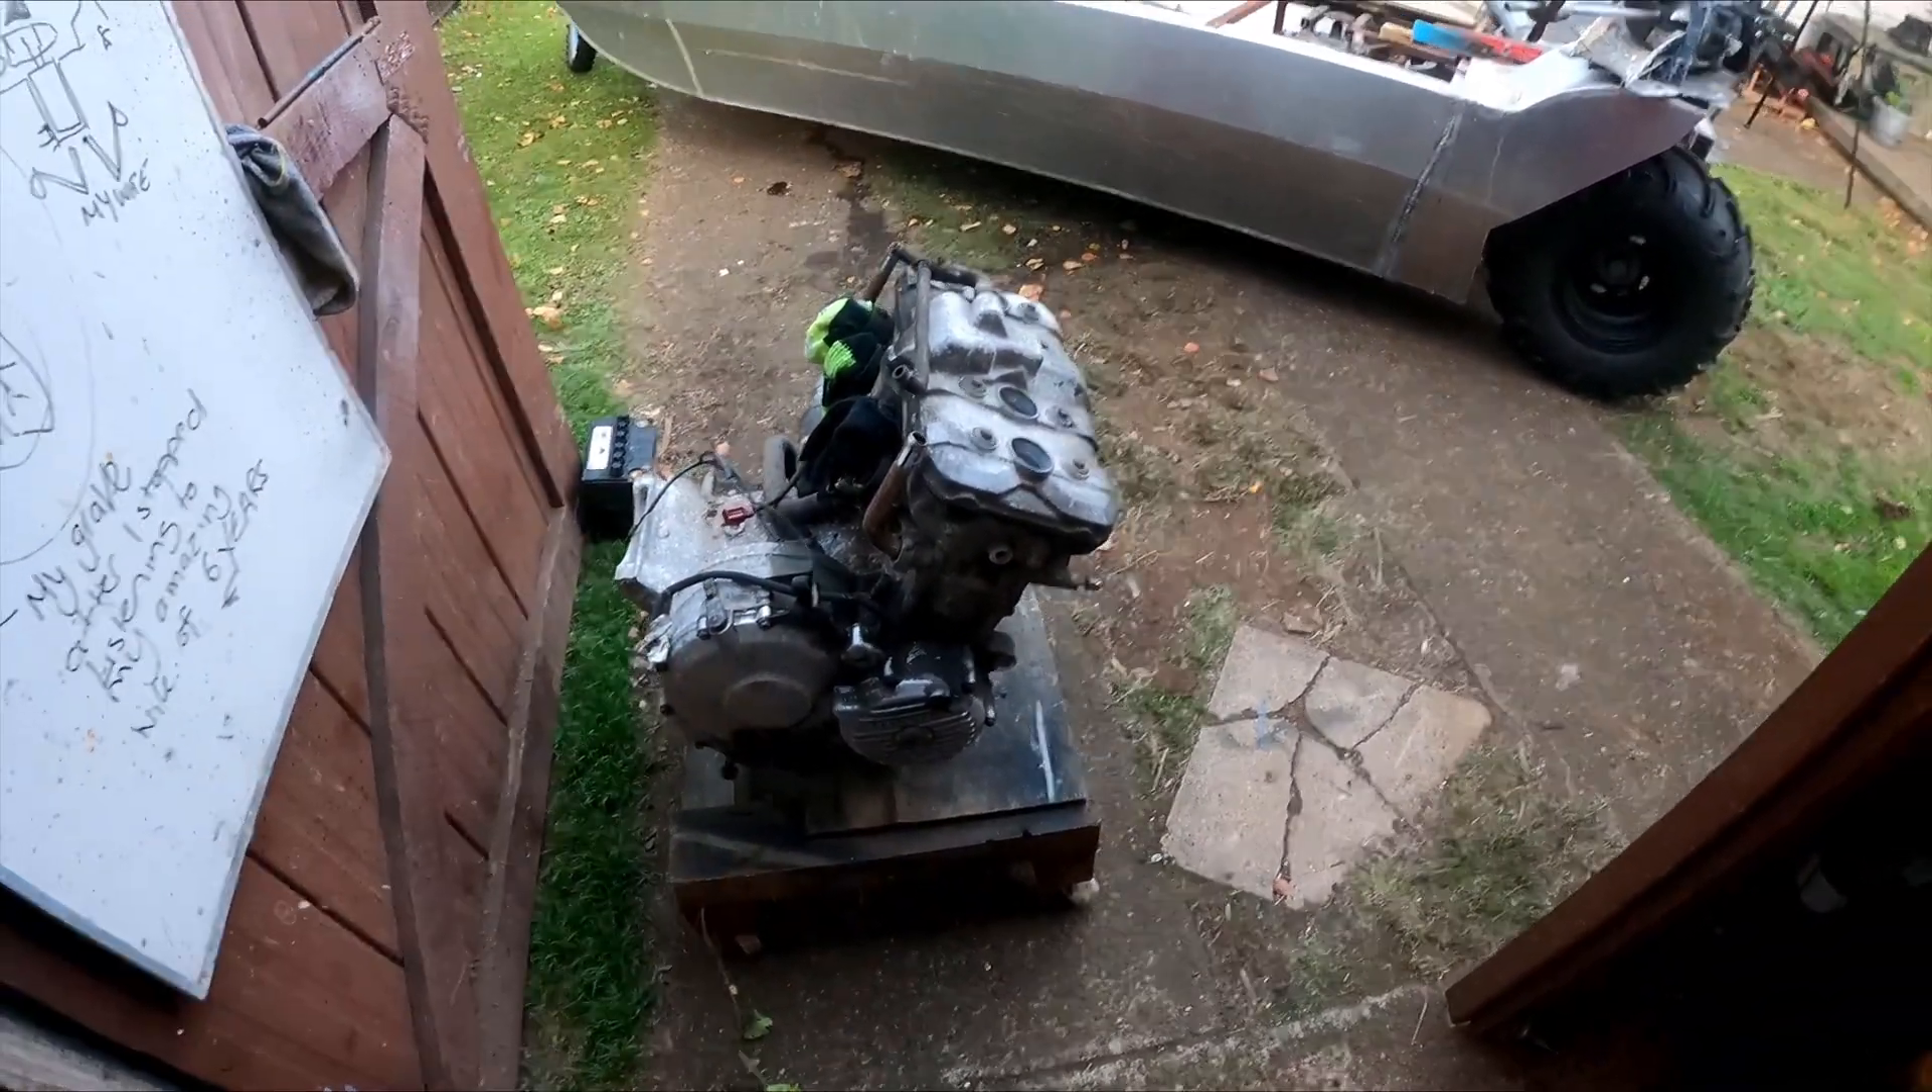Alright, we've got the motor out.